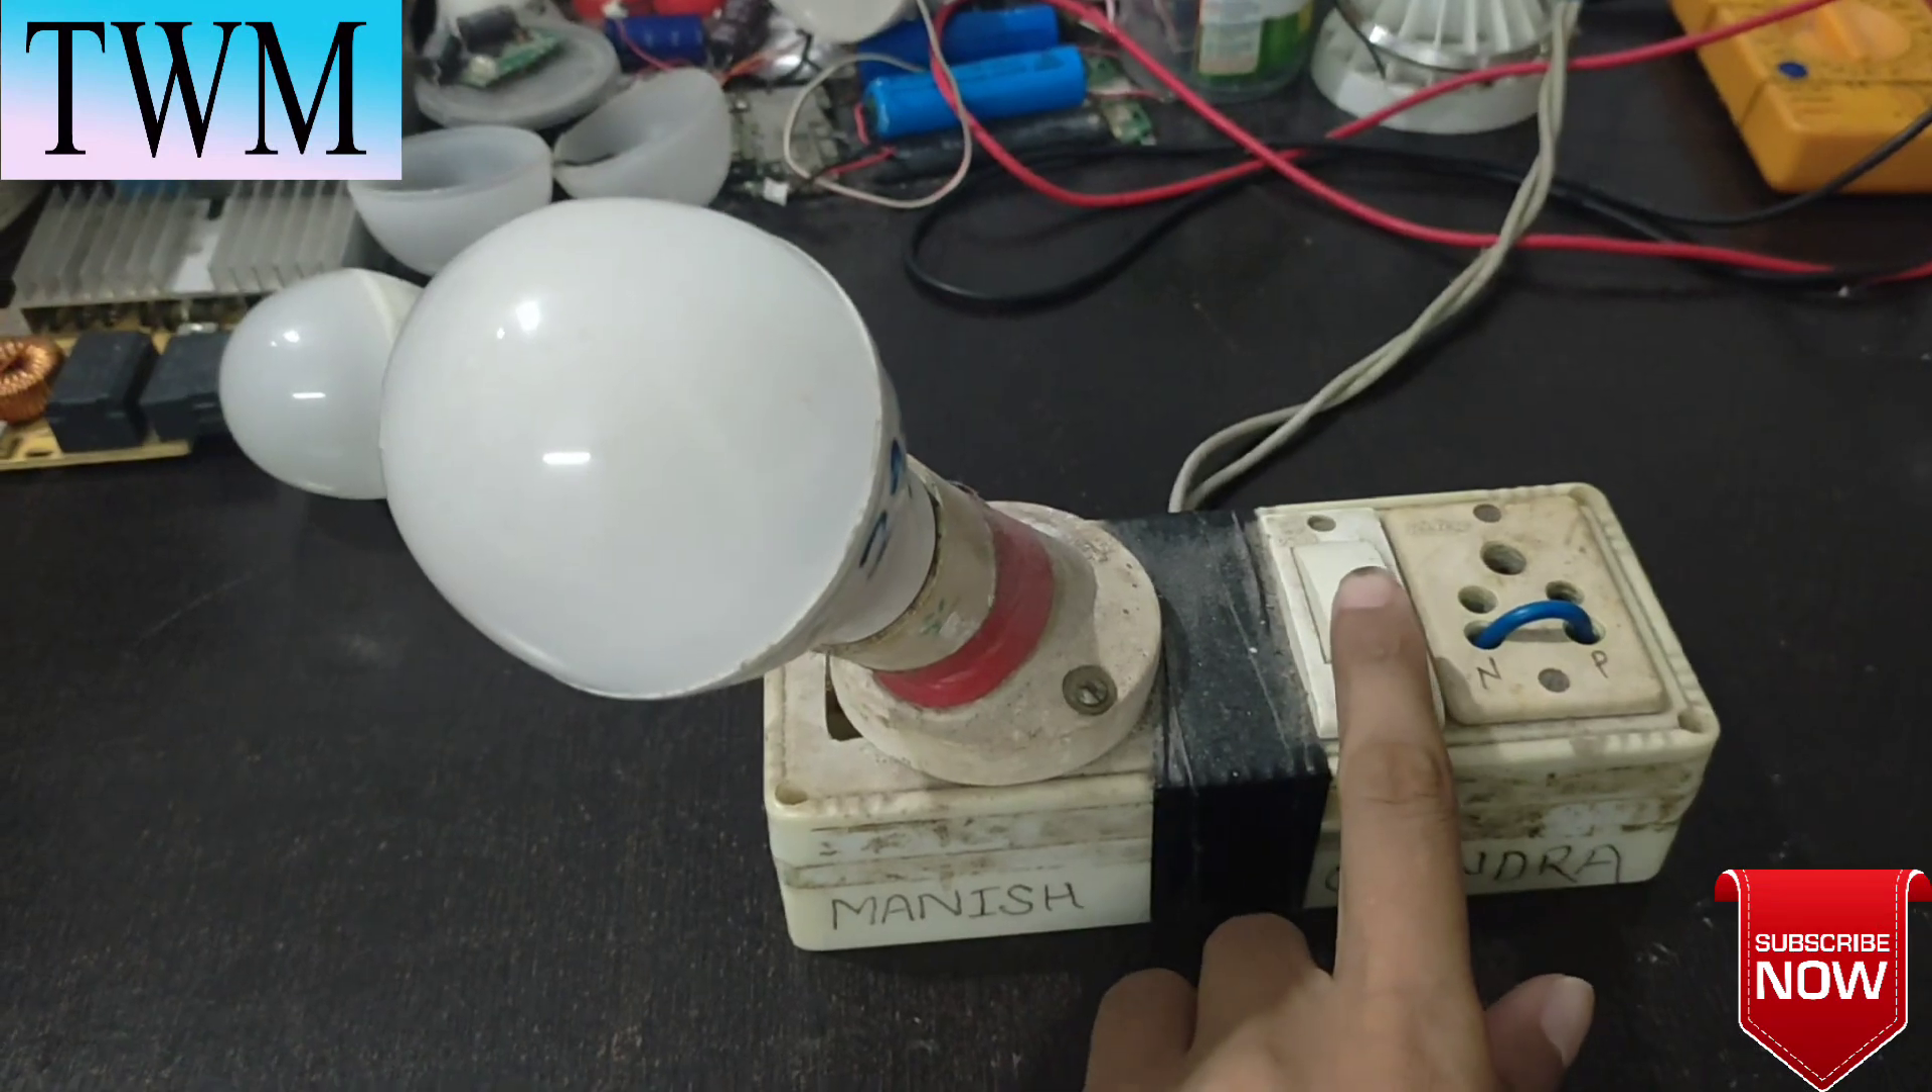मैंने इस बल्ब को holder में लगा लिया है।